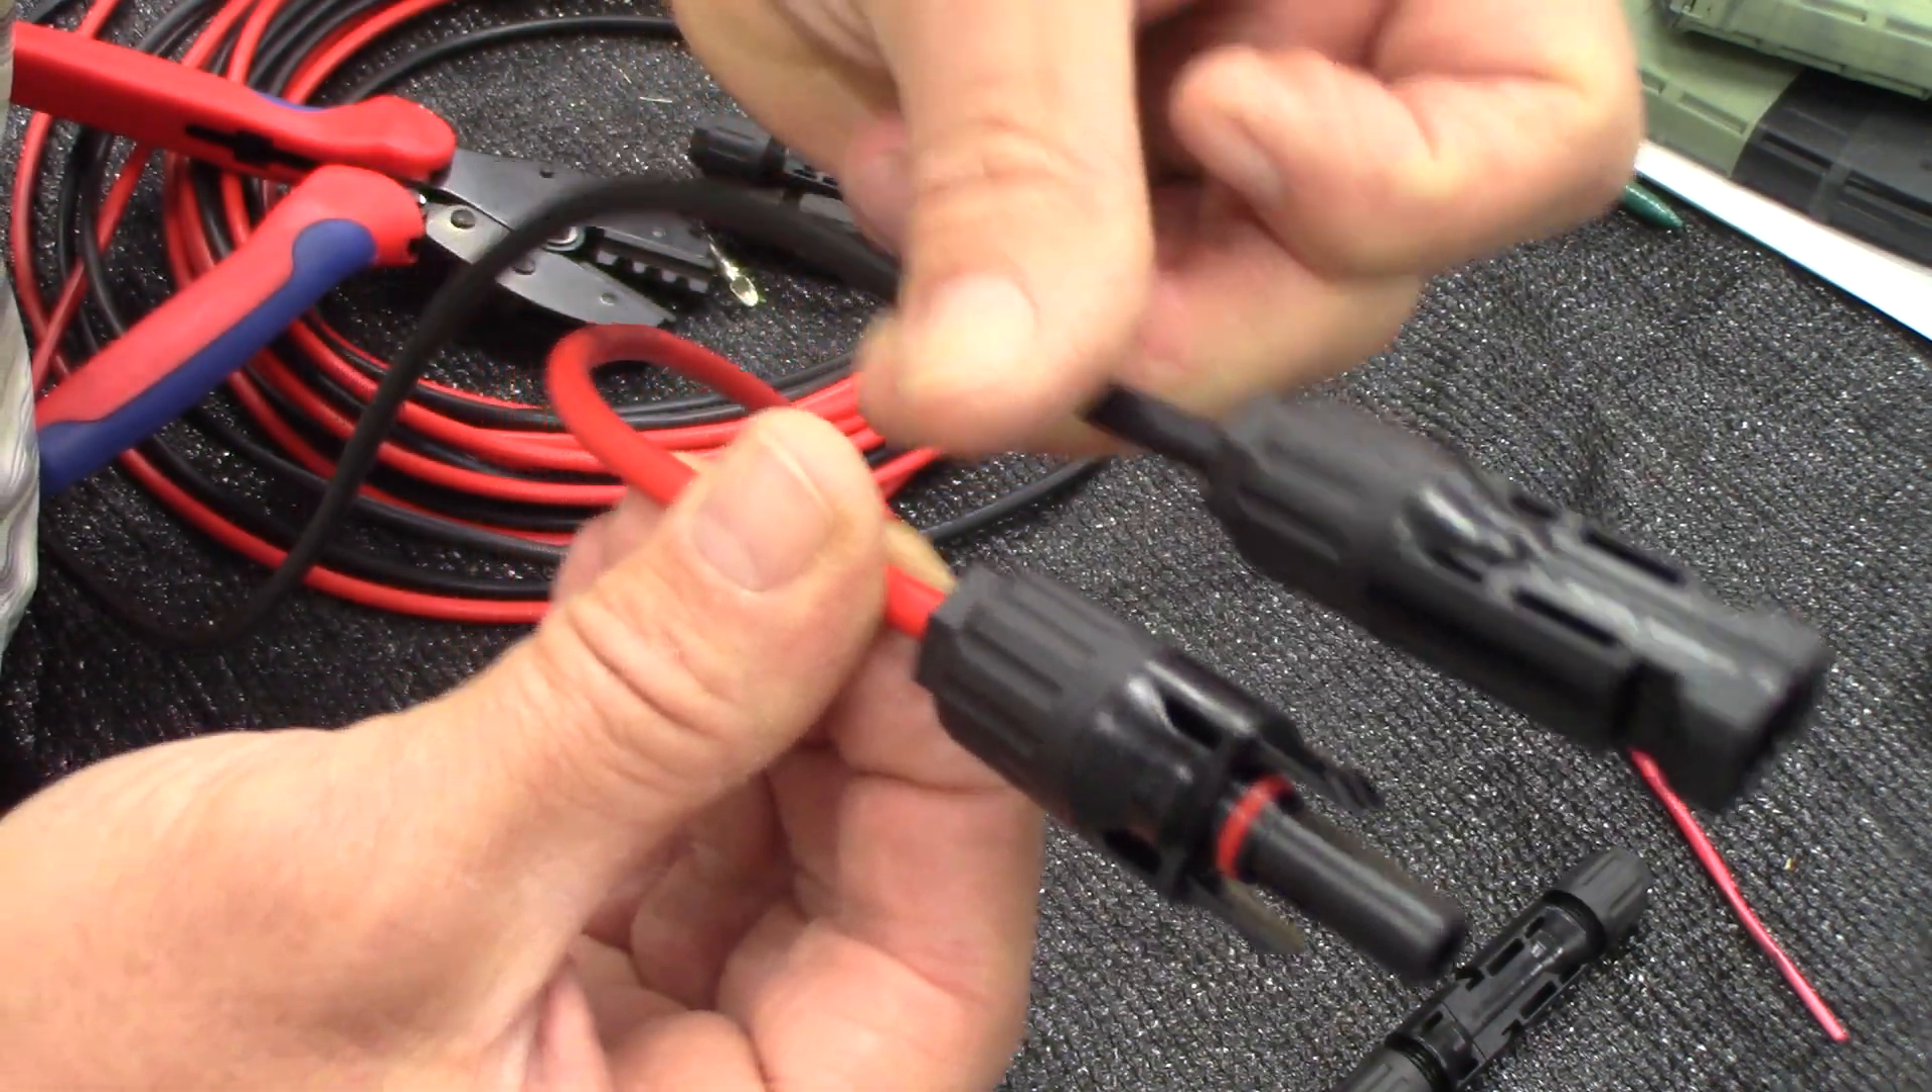So now you have your male and female on the end of your red and your black wire.